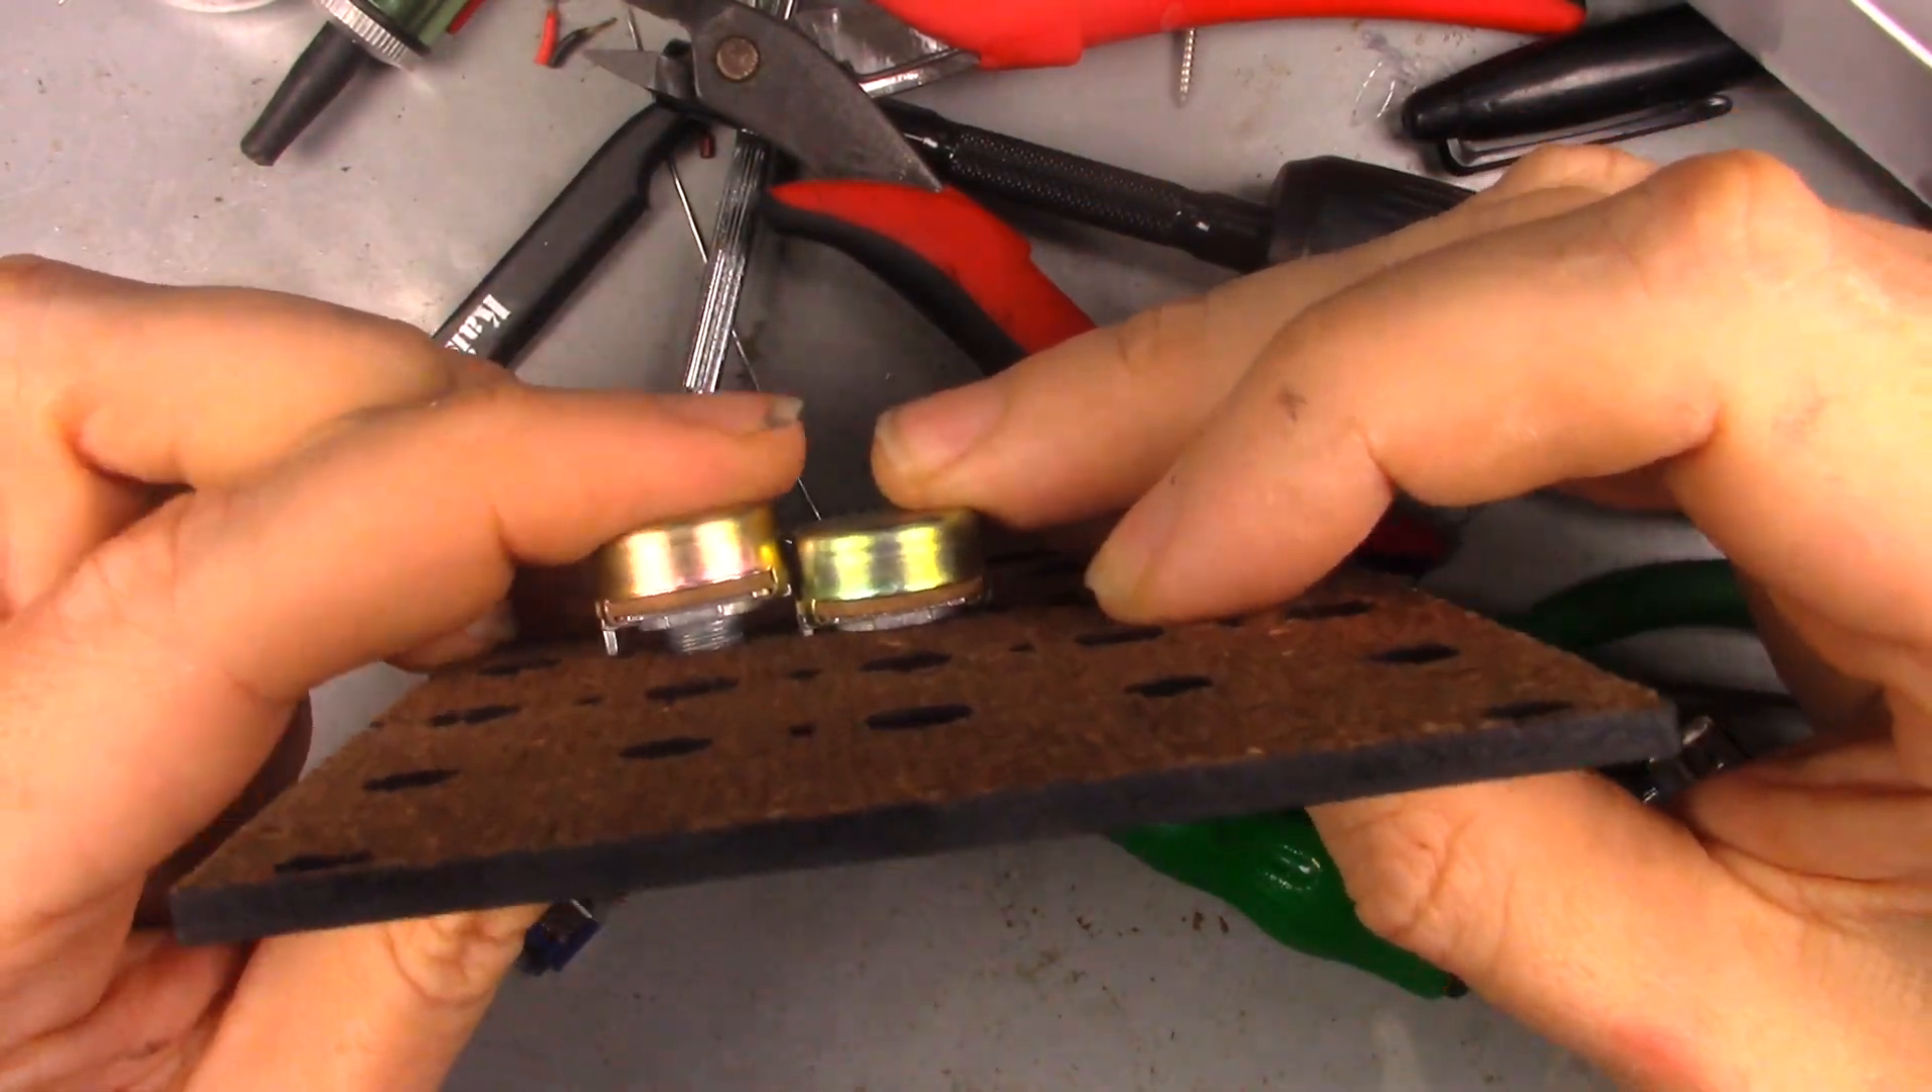Well, the pots are too close together.